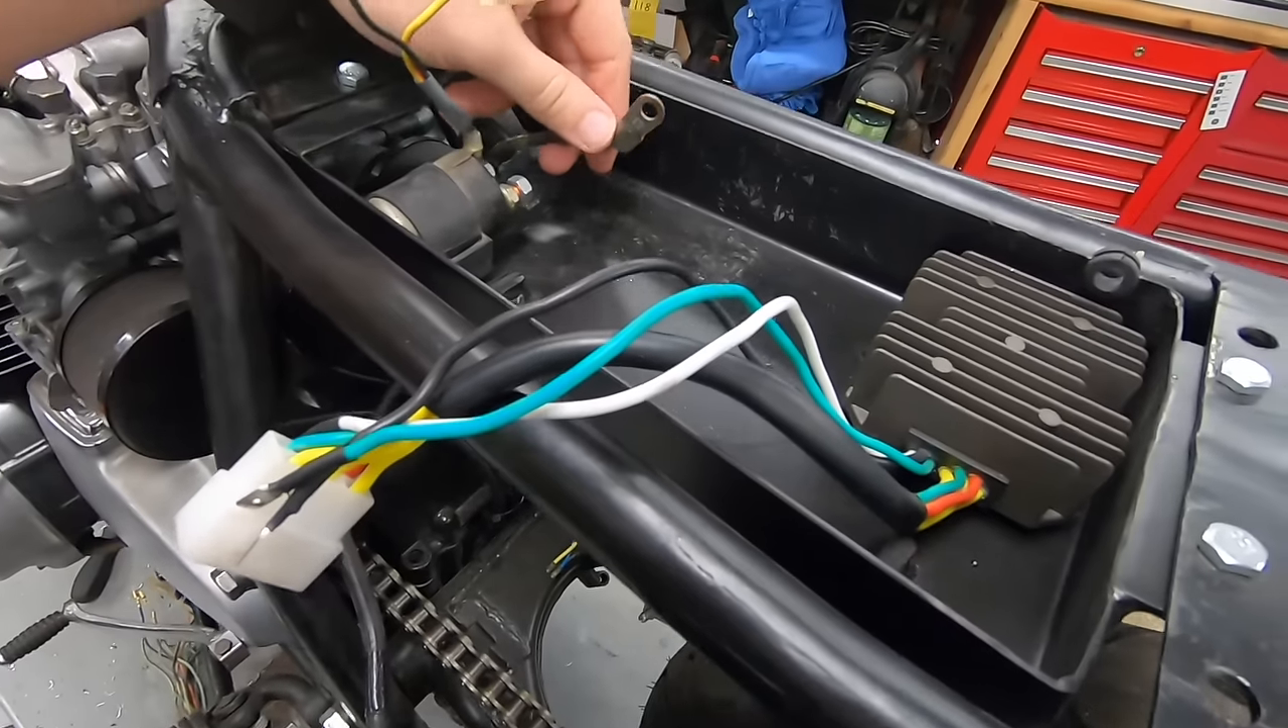And right now the voltage regulator is still in here just so I can kind of show you guys the wiring that's left, because these are all components we're still going to use.